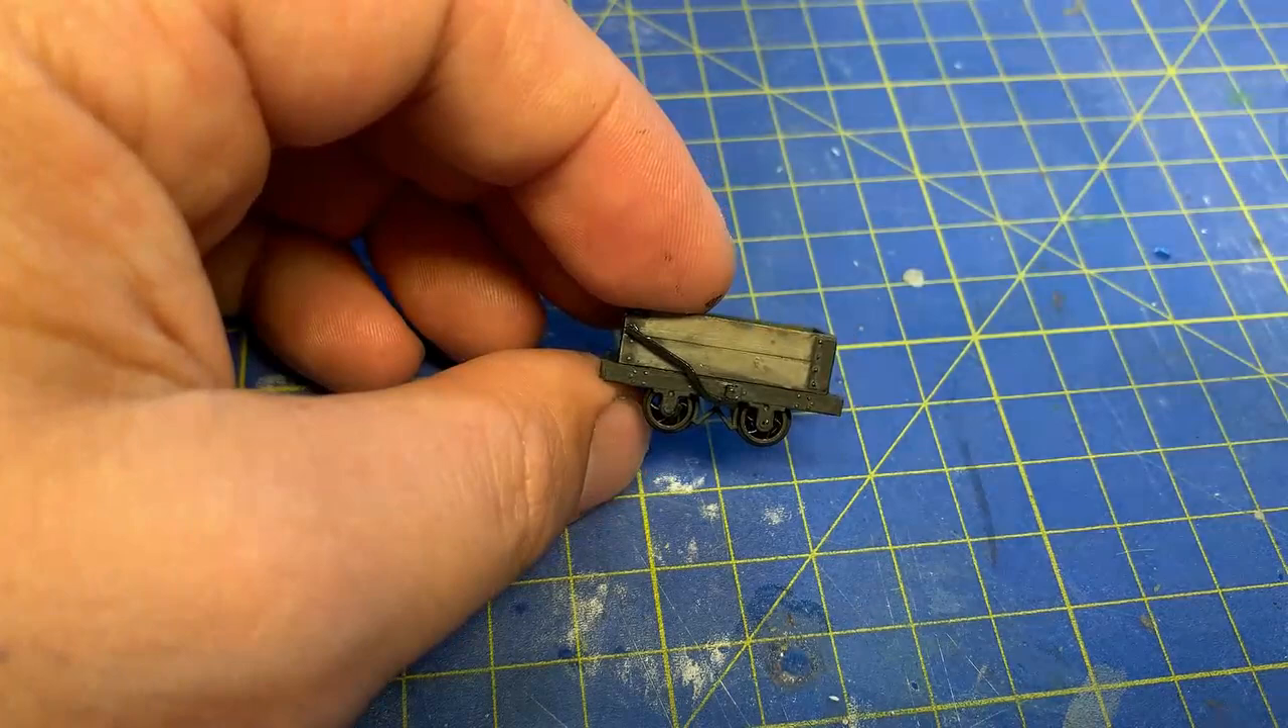The brake lever is now glued on and painted black.